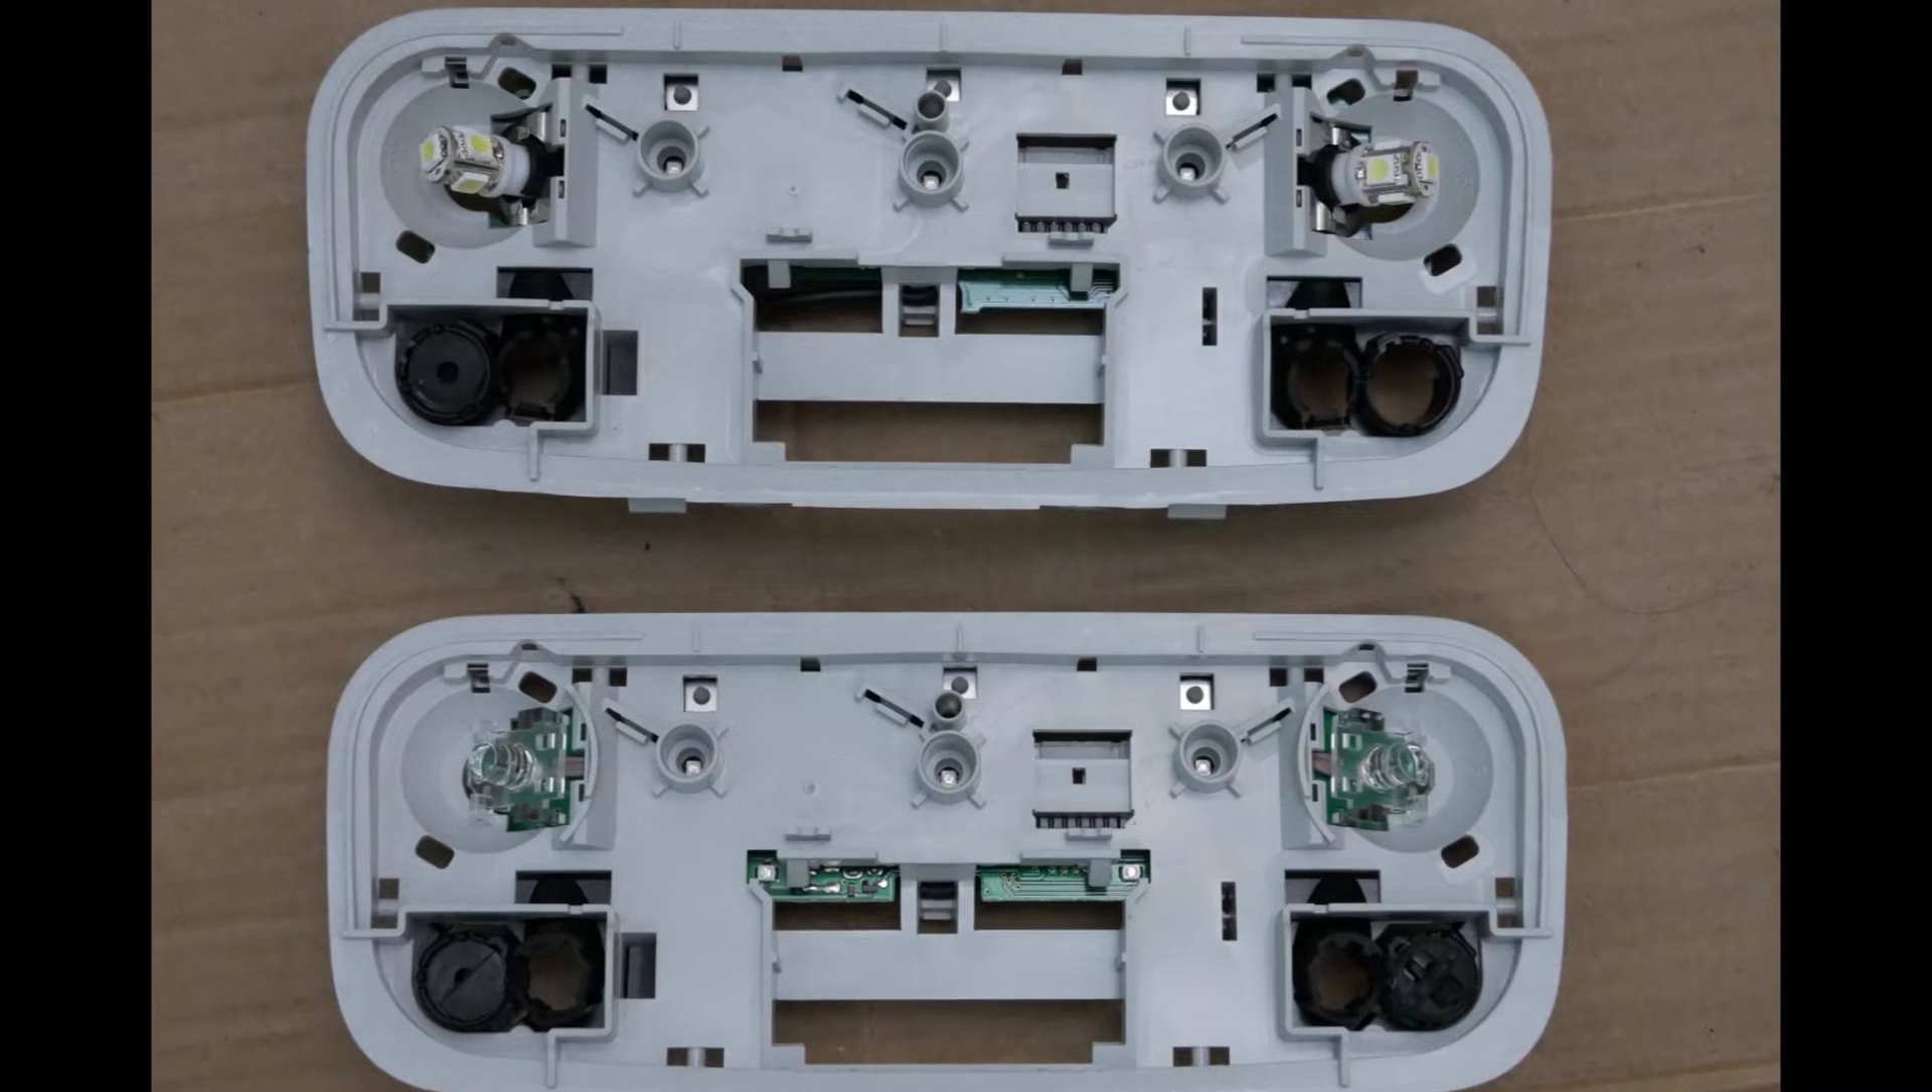Just flipping it over you can see I've upgraded the top original one with LED globes which you don't need in the upgraded unit because there's LED boards there.